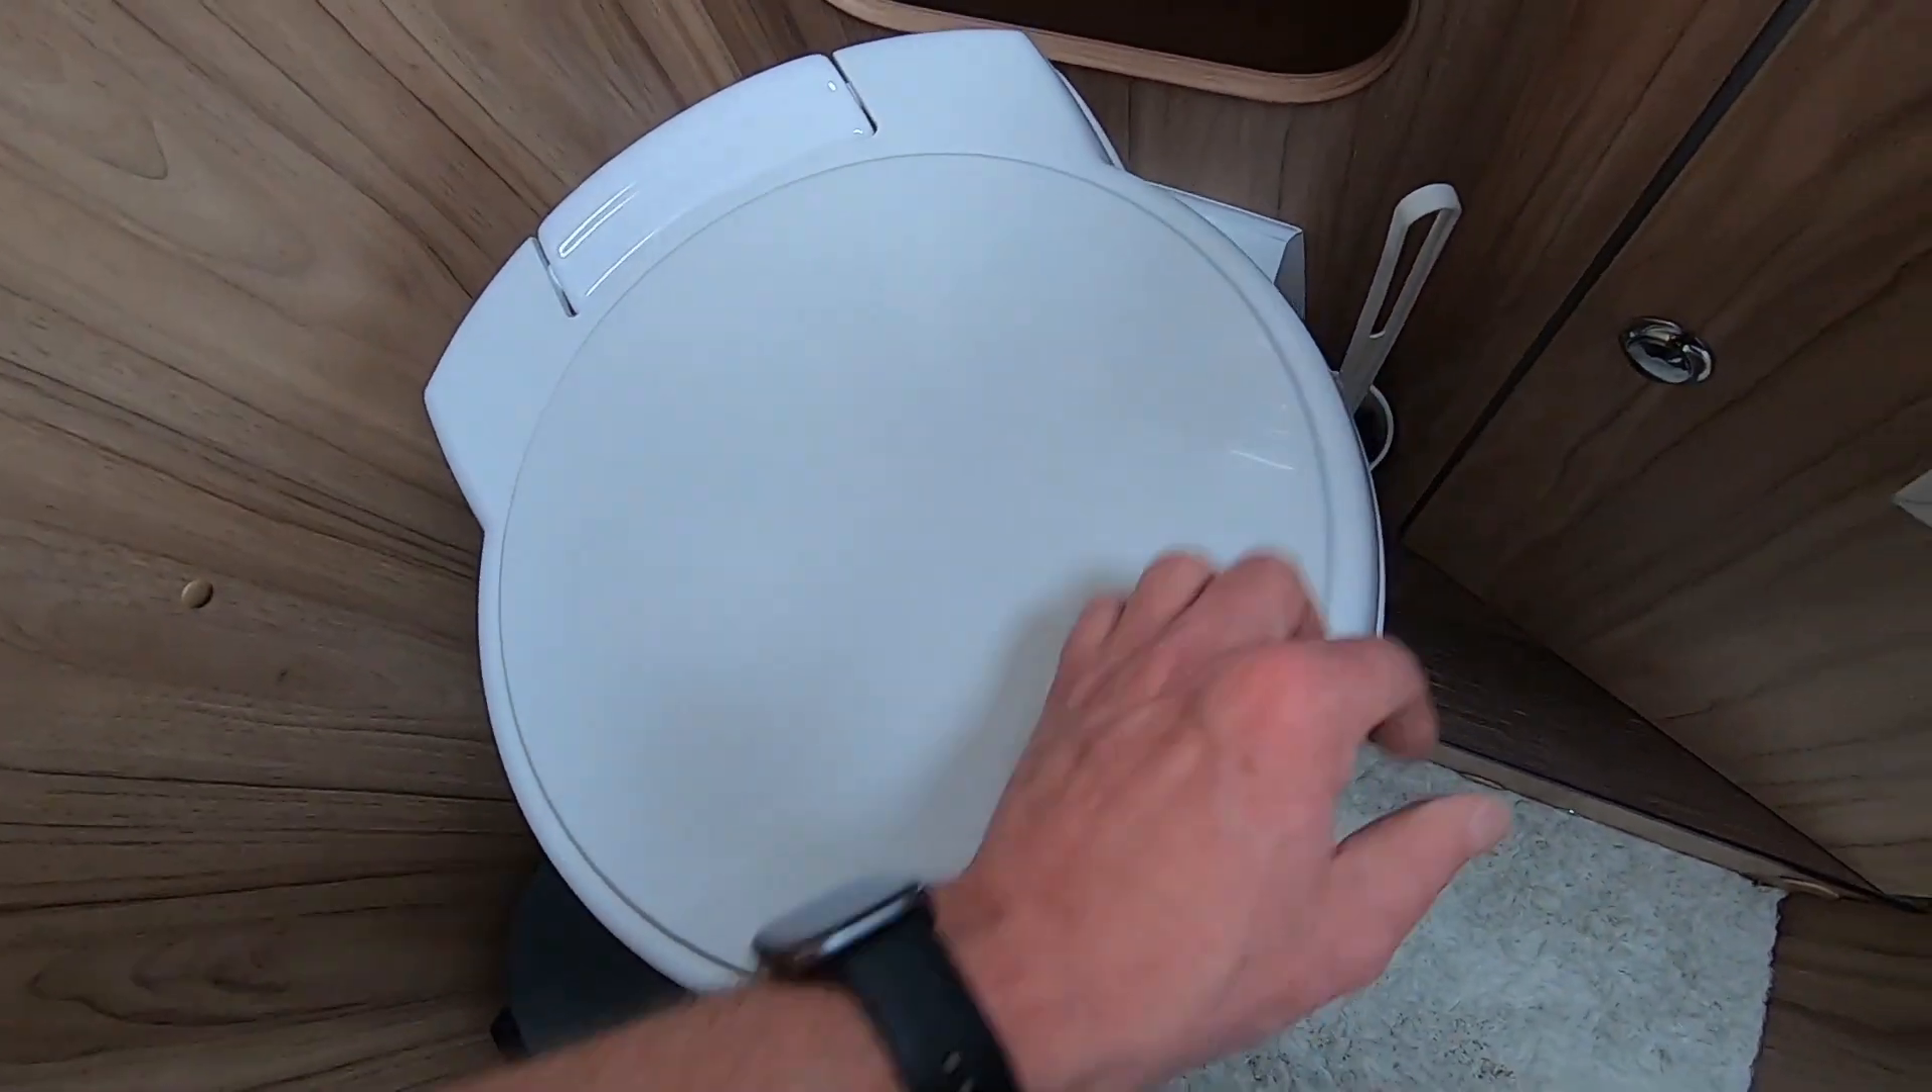Jetzt haben wir den Toilettendeckel und Sitz wieder drauf.